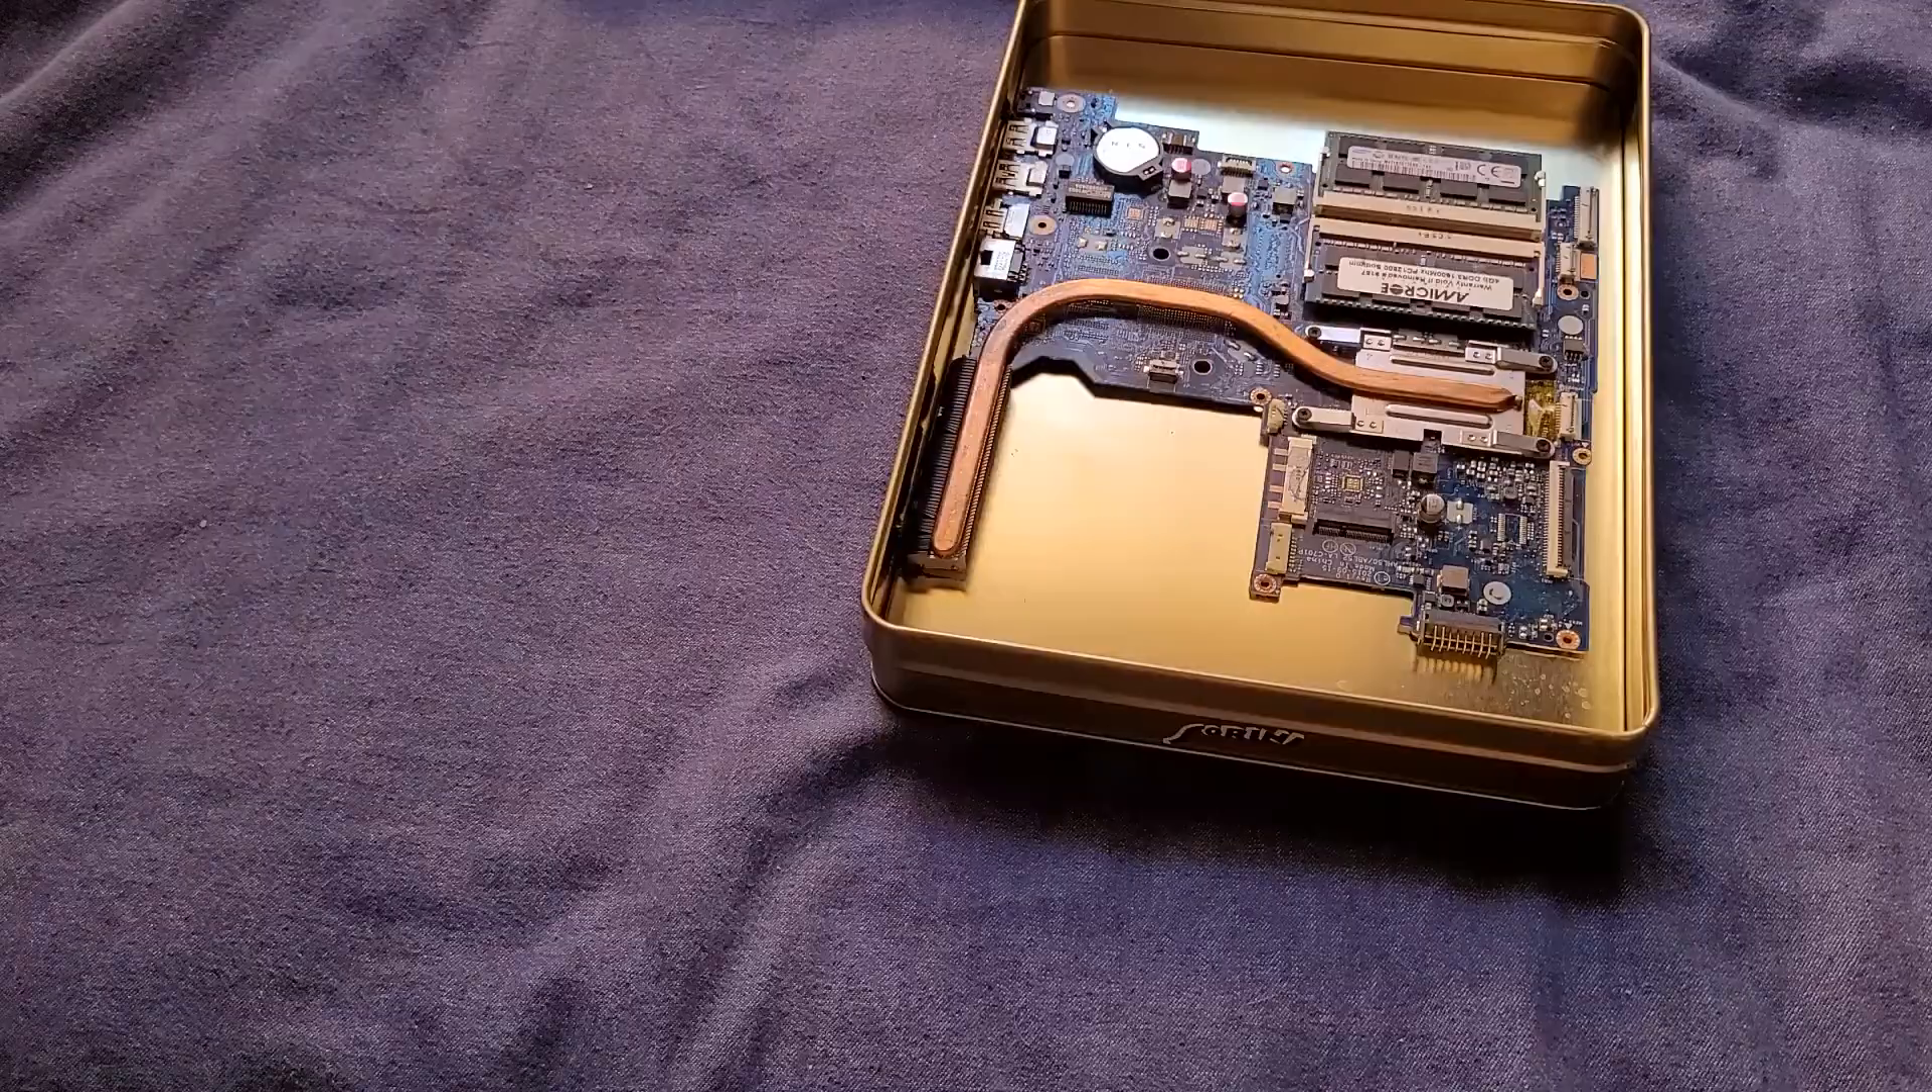Okay. Board, cookie tin. It fits. It fits almost perfectly. Look at that. Oh my God.